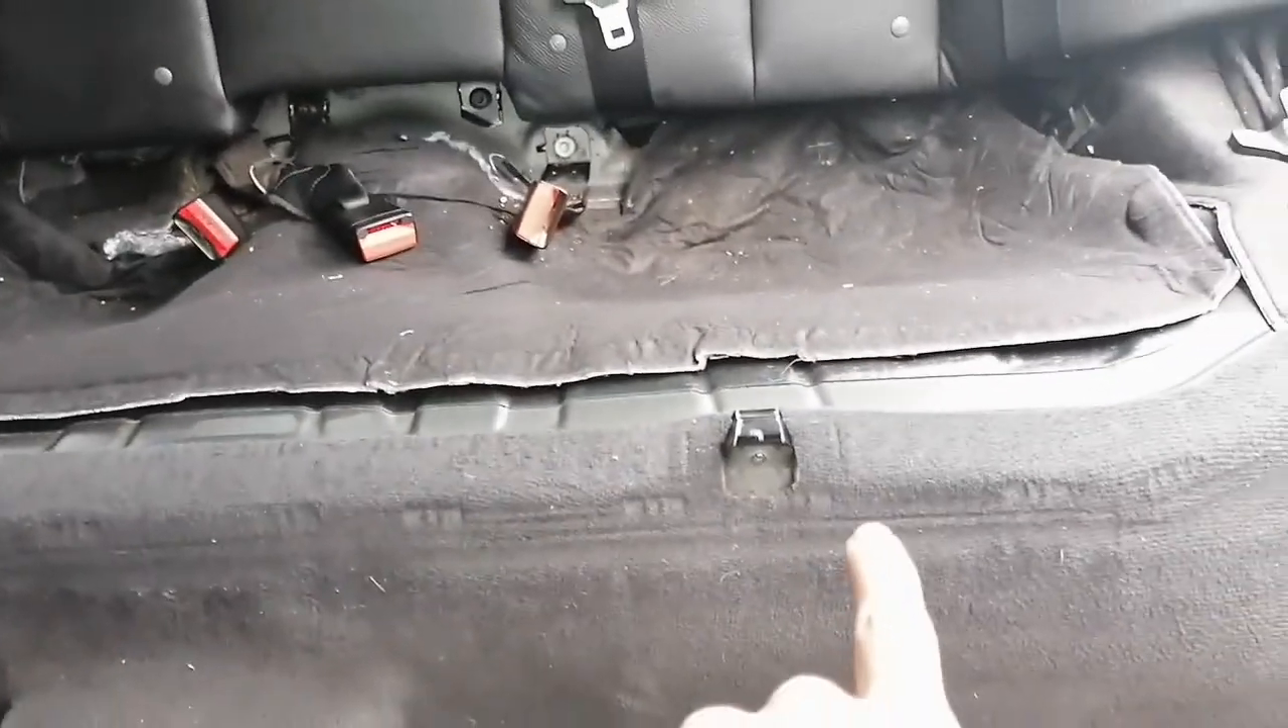The rear seat base is out.